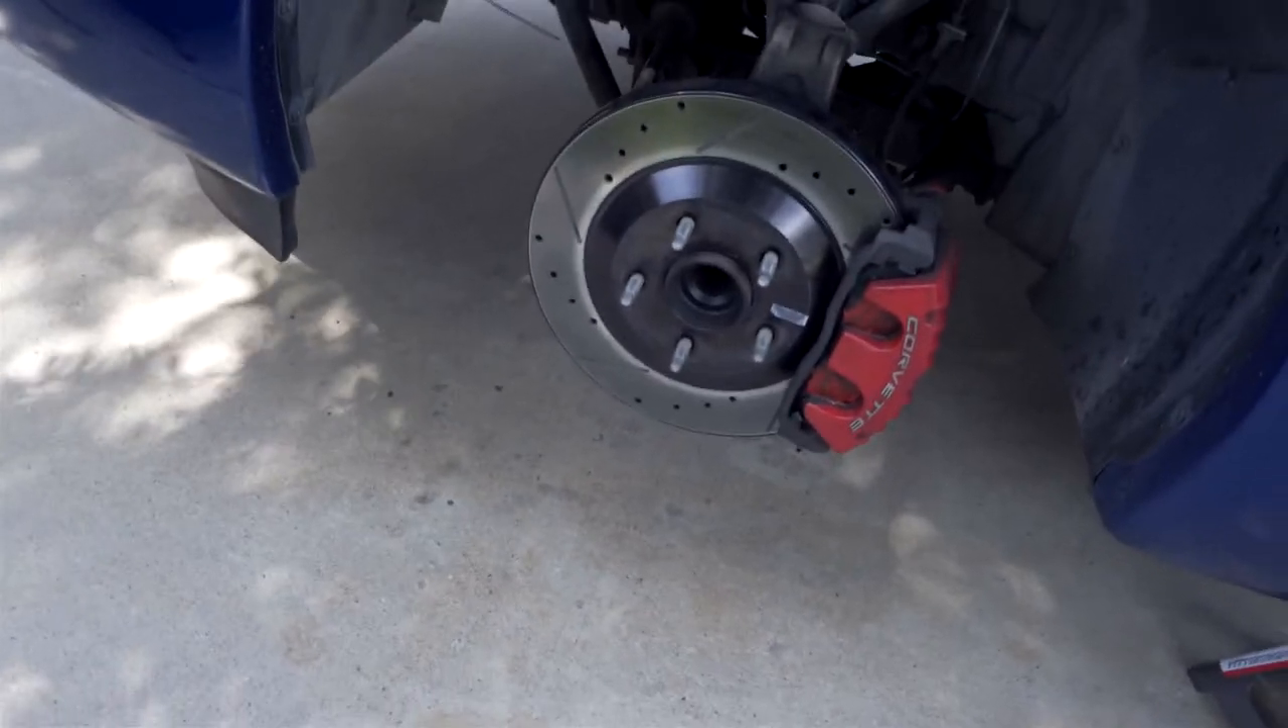And then another thing I did was I went ahead and took the driver's side wheel out, as you can see there.